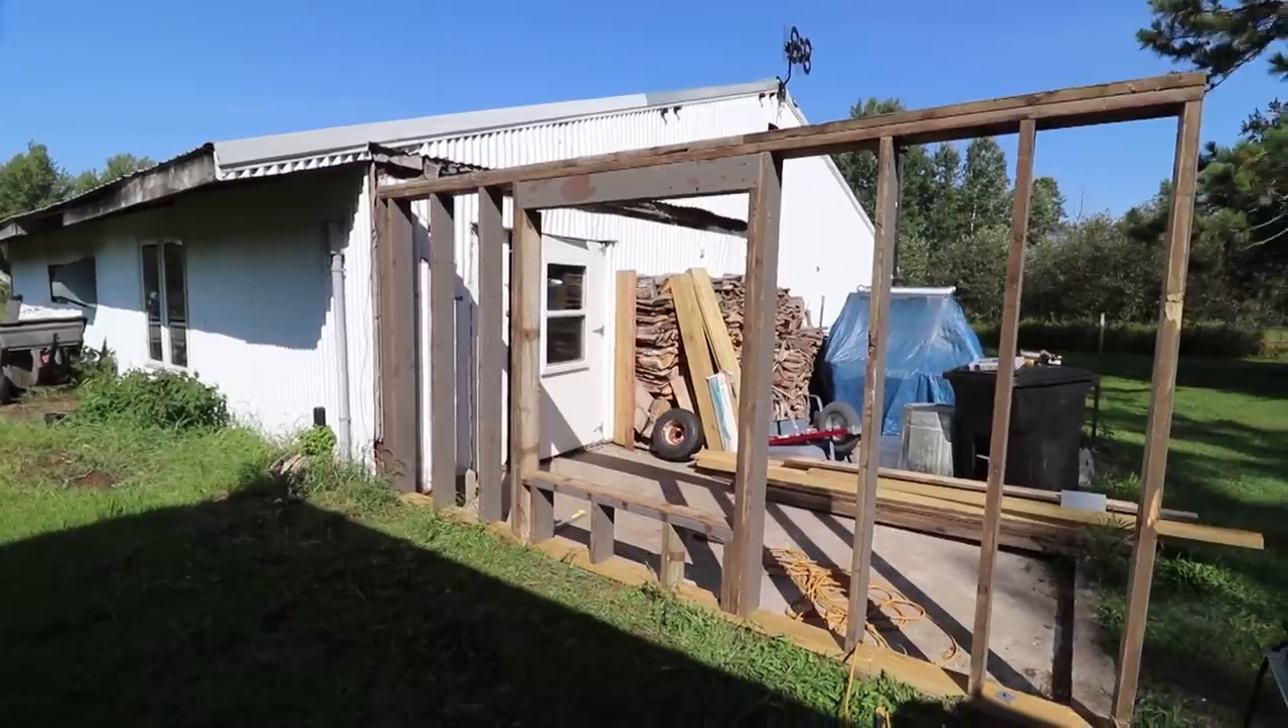The first wall is all framed up. Just need to put some sheathing on there, which I don't have.